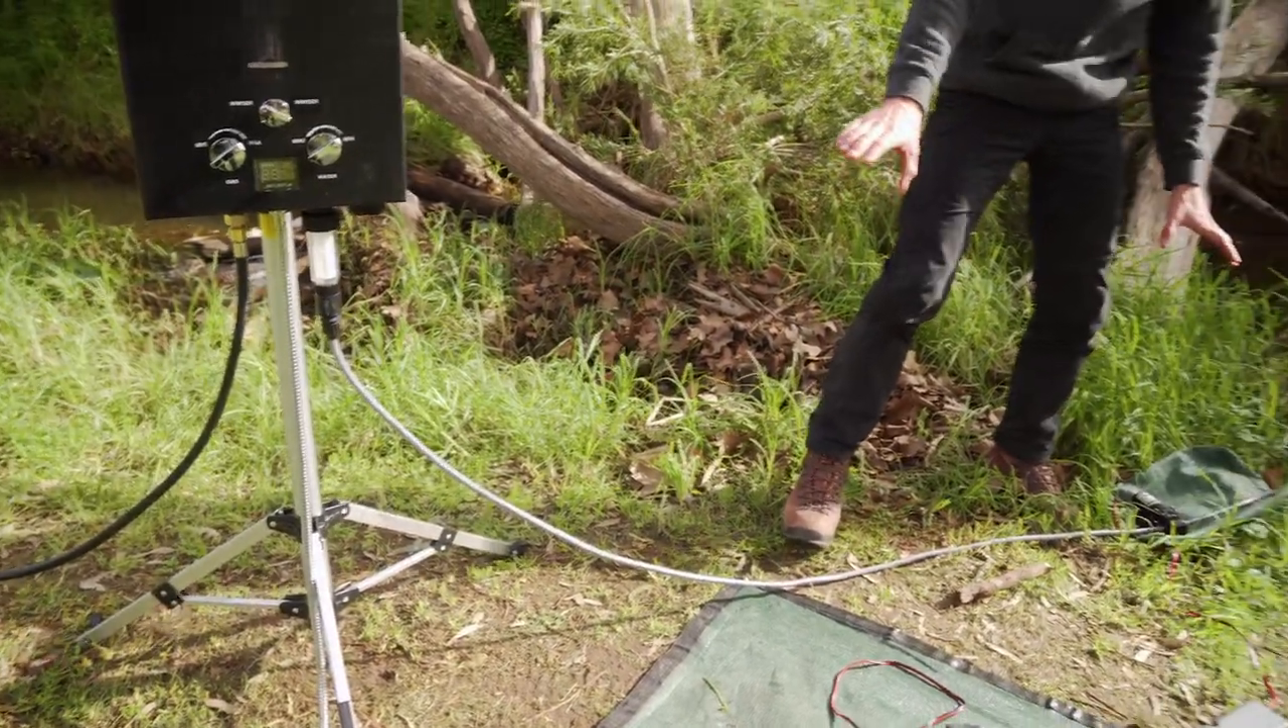Now I've got the inlet hose for the water attached to my unit here.